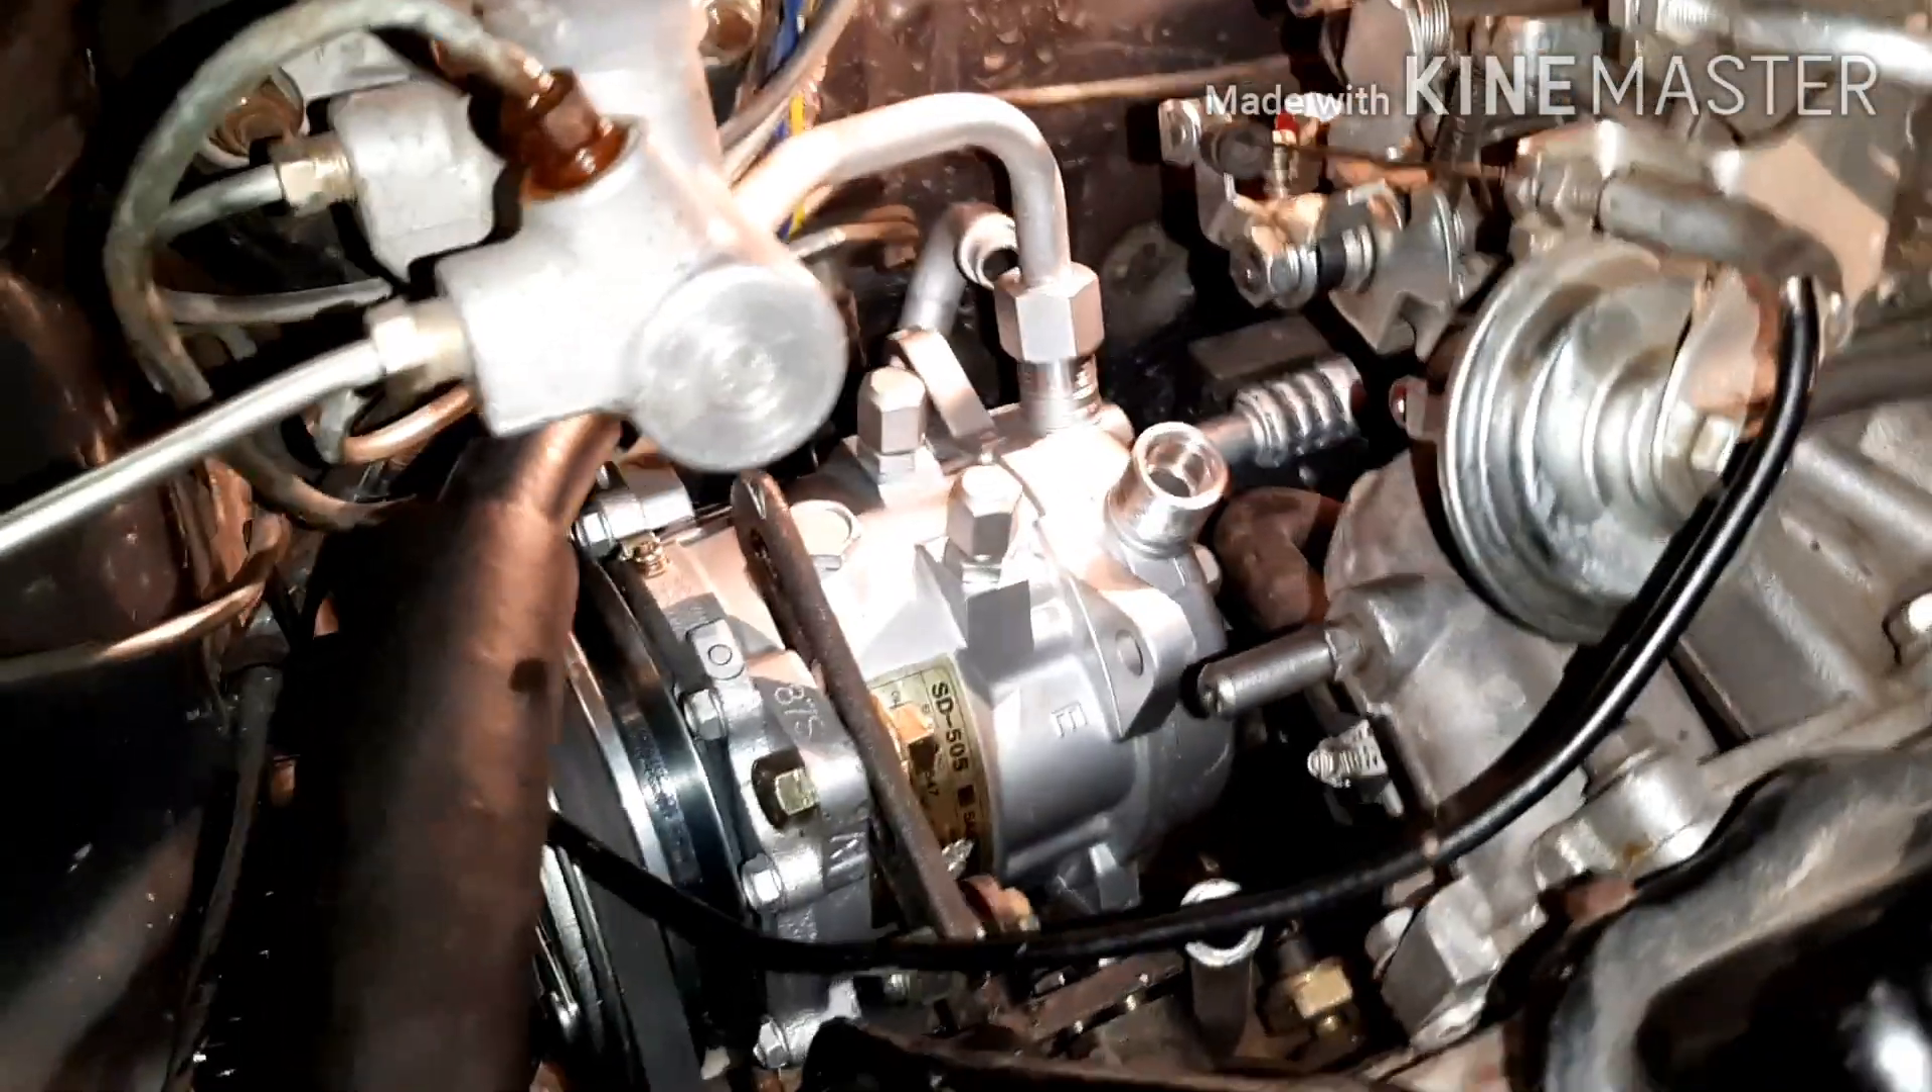اور یہ کمپریسر فٹ ہو گیا ہے۔